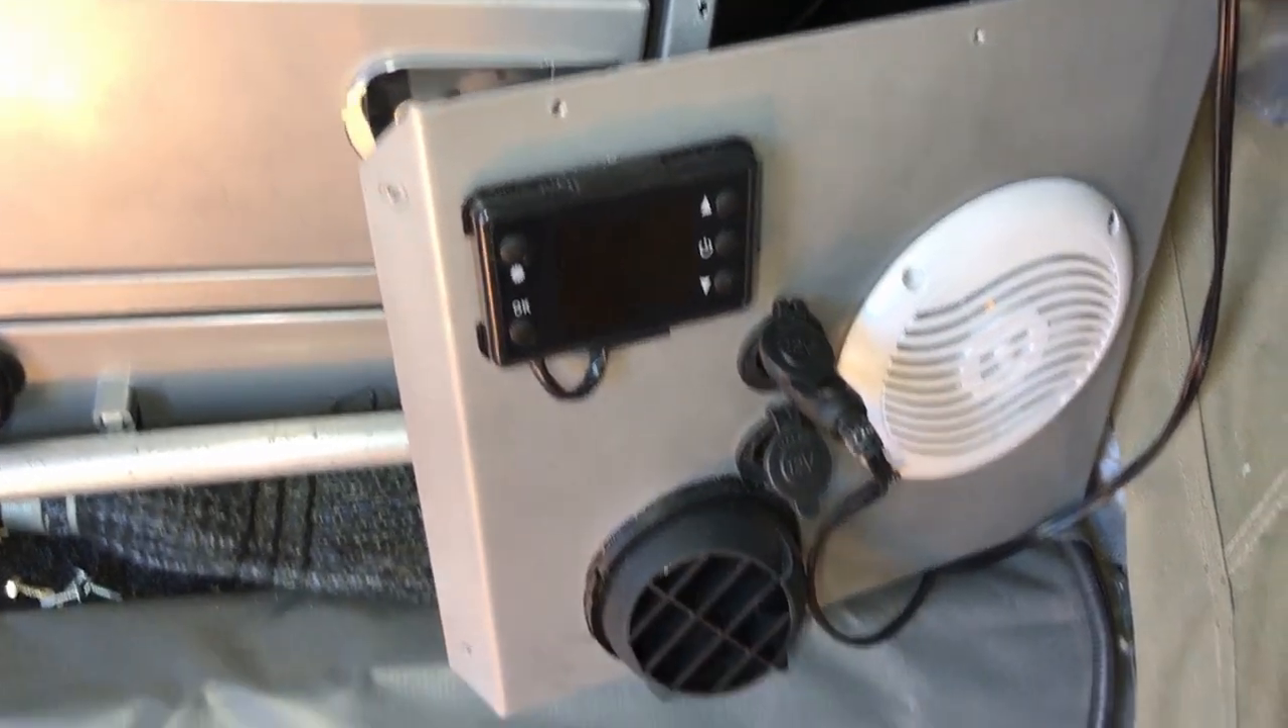The control panel fitted nicely and the outlet fits nicely as well.